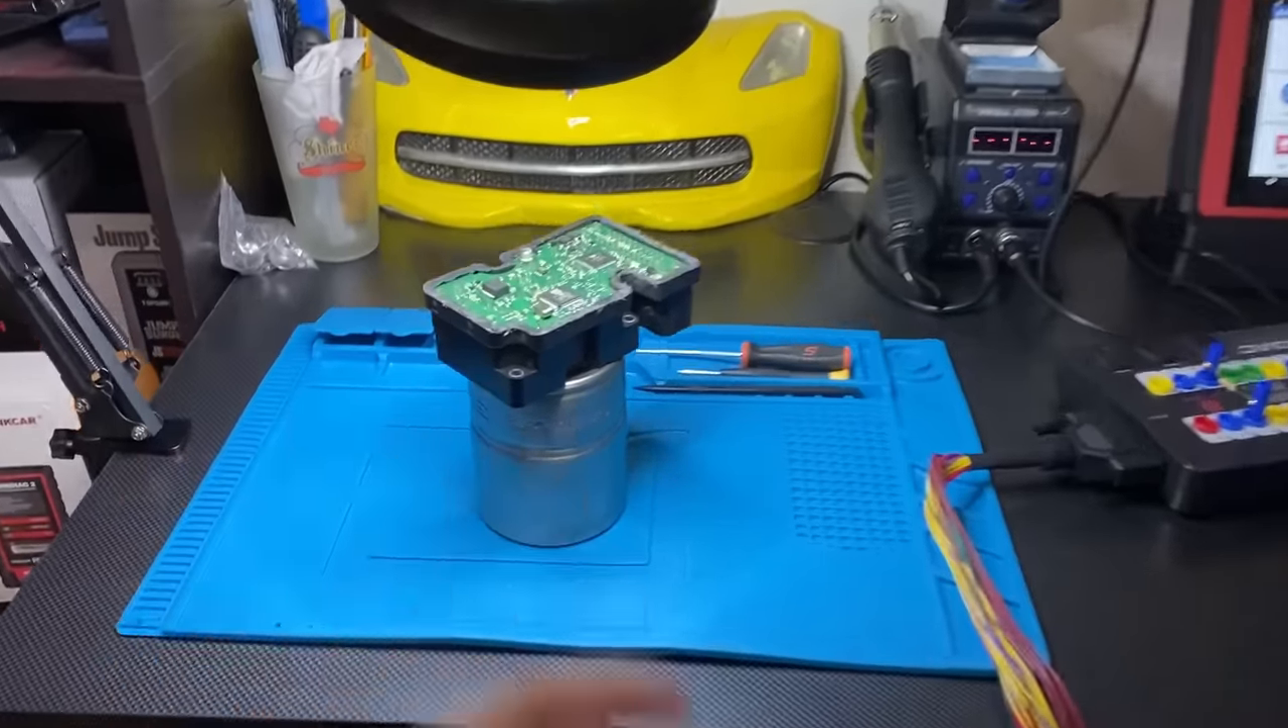I managed to get this ABS module opened up. I did, however, have to use a rotary tool to cut around the edge.